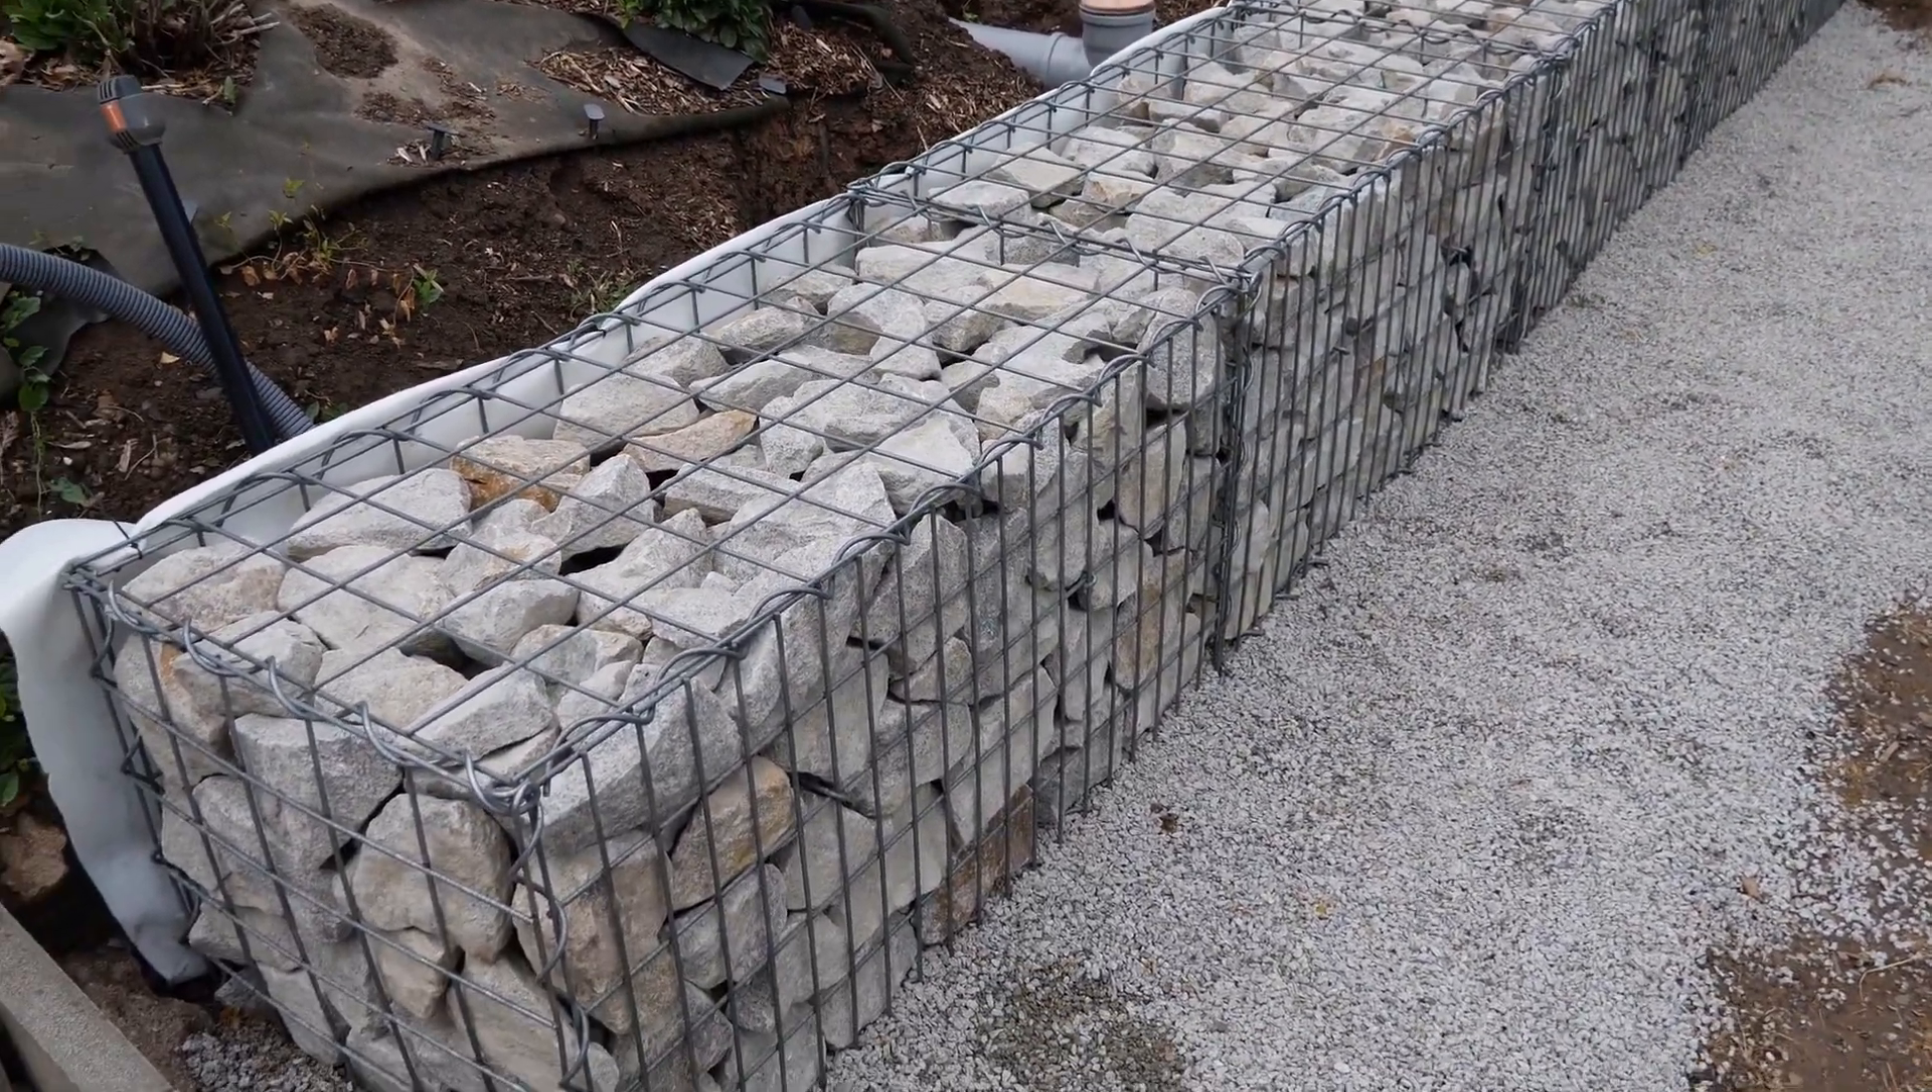At this point I am finished. I have built a 5 meter long gabion wall, 50 cm deep, half a meter high, filled with granite stones.